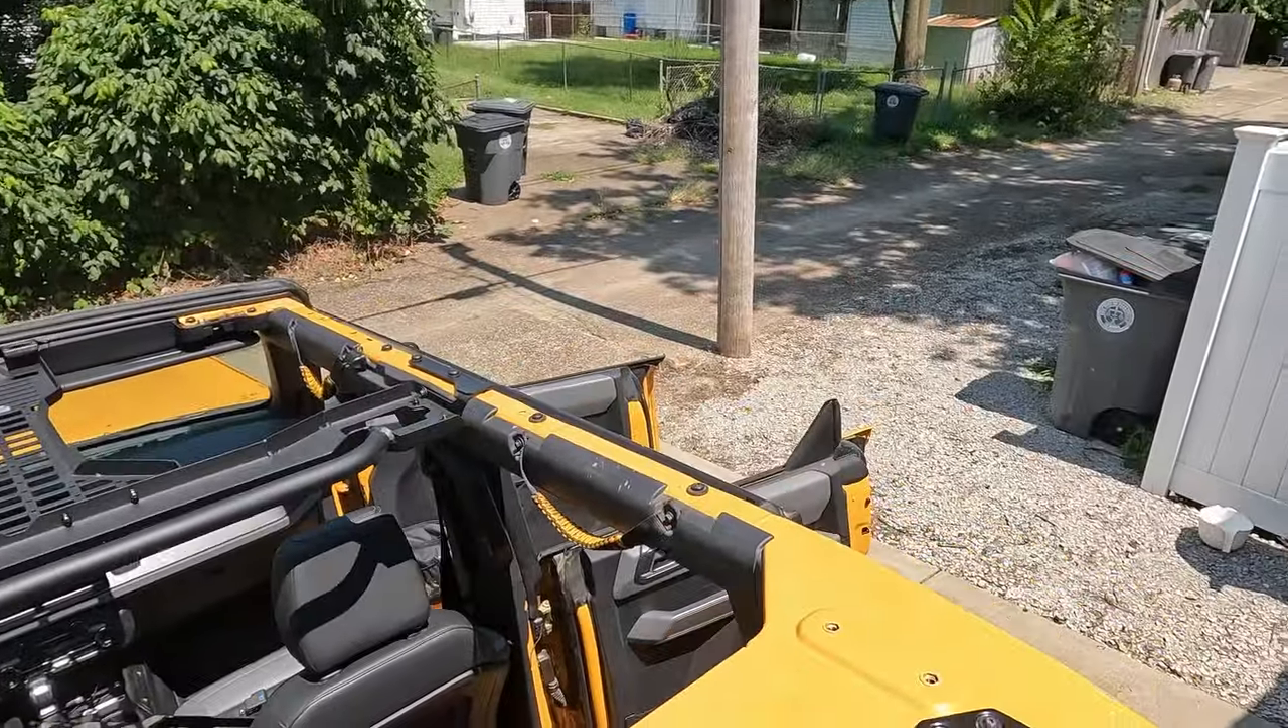Now I actually have the entire top off right now.